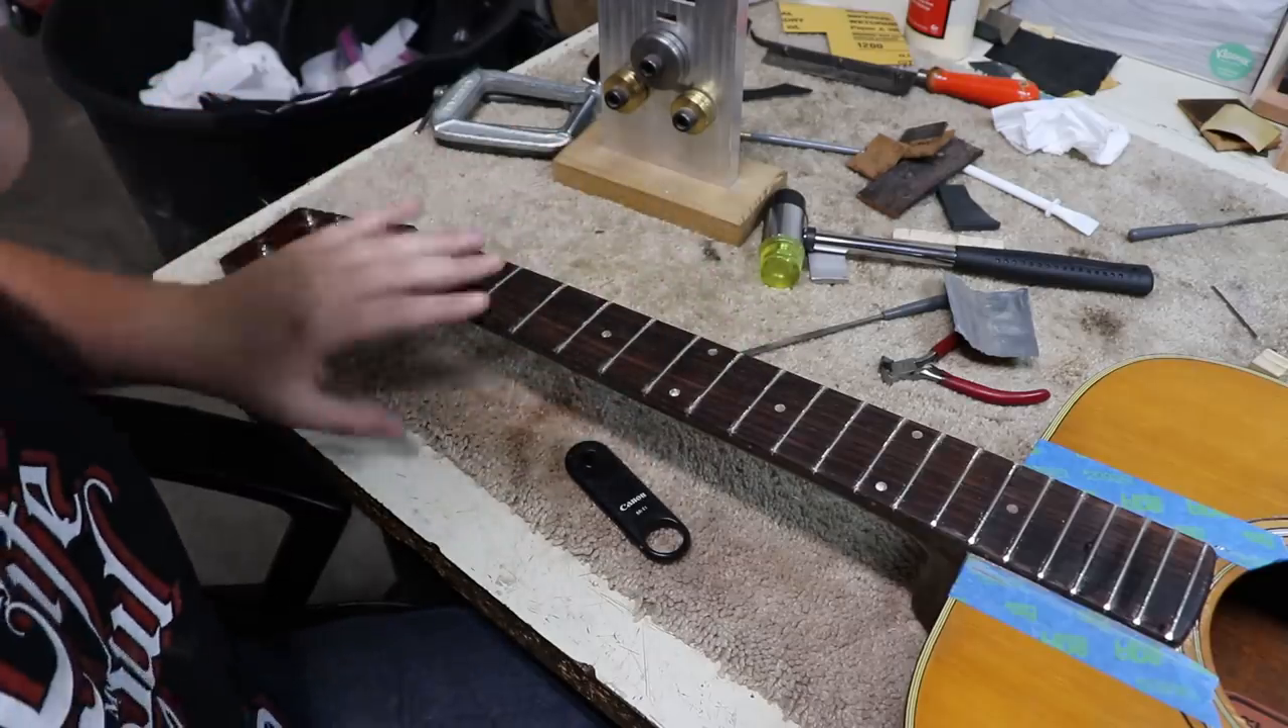So I've got all the frets in and I've already kind of rounded off the ends.